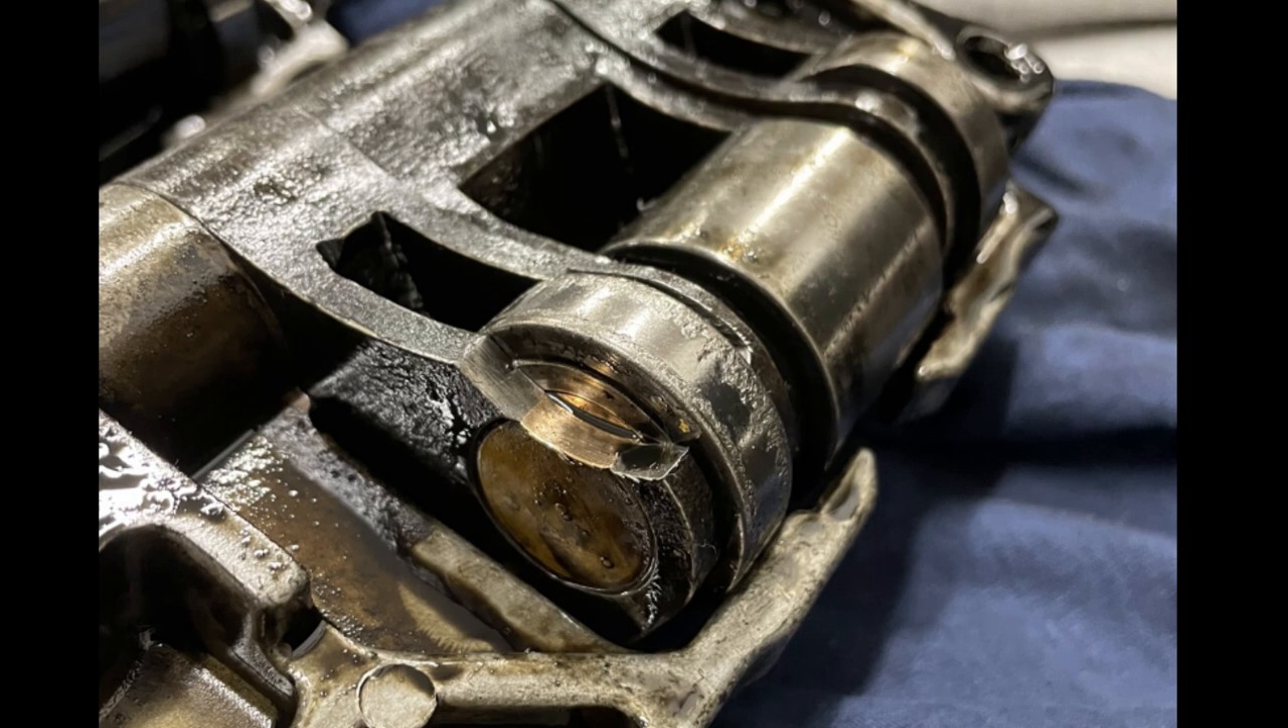There's actually the brass bushing for the roller there. The injector roller had pushed out.